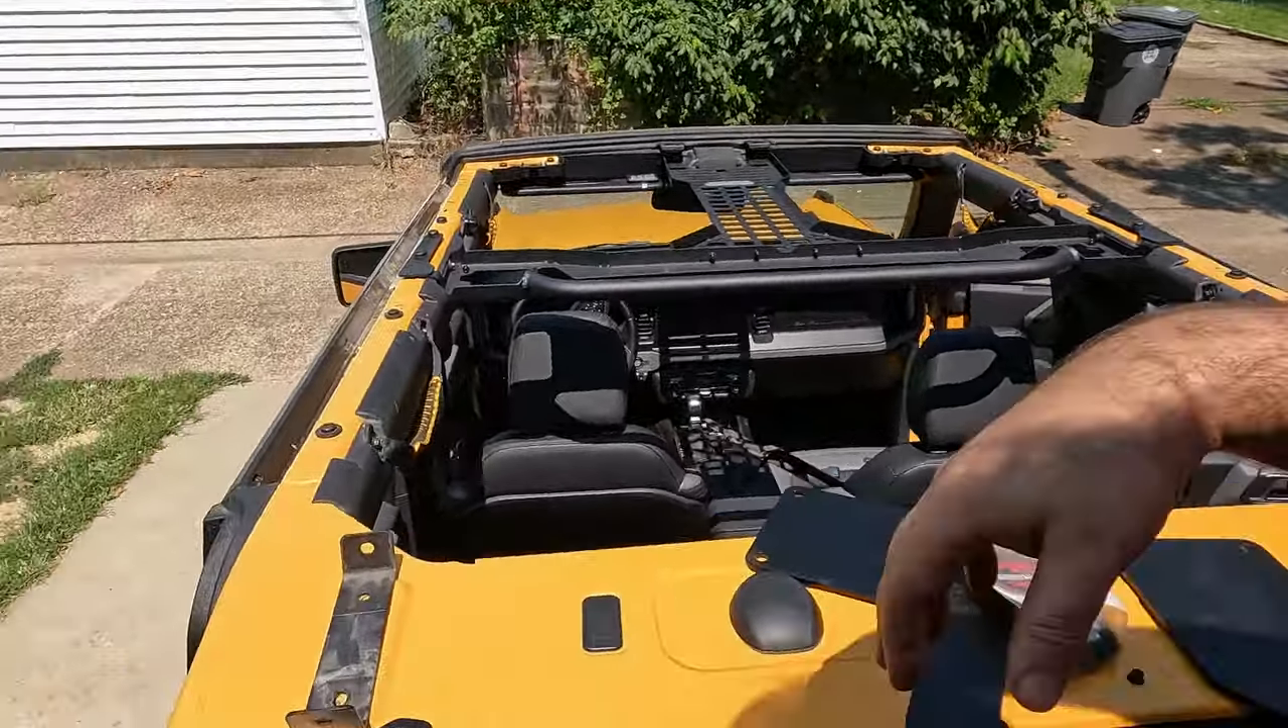Now I actually have the entire top off right now.